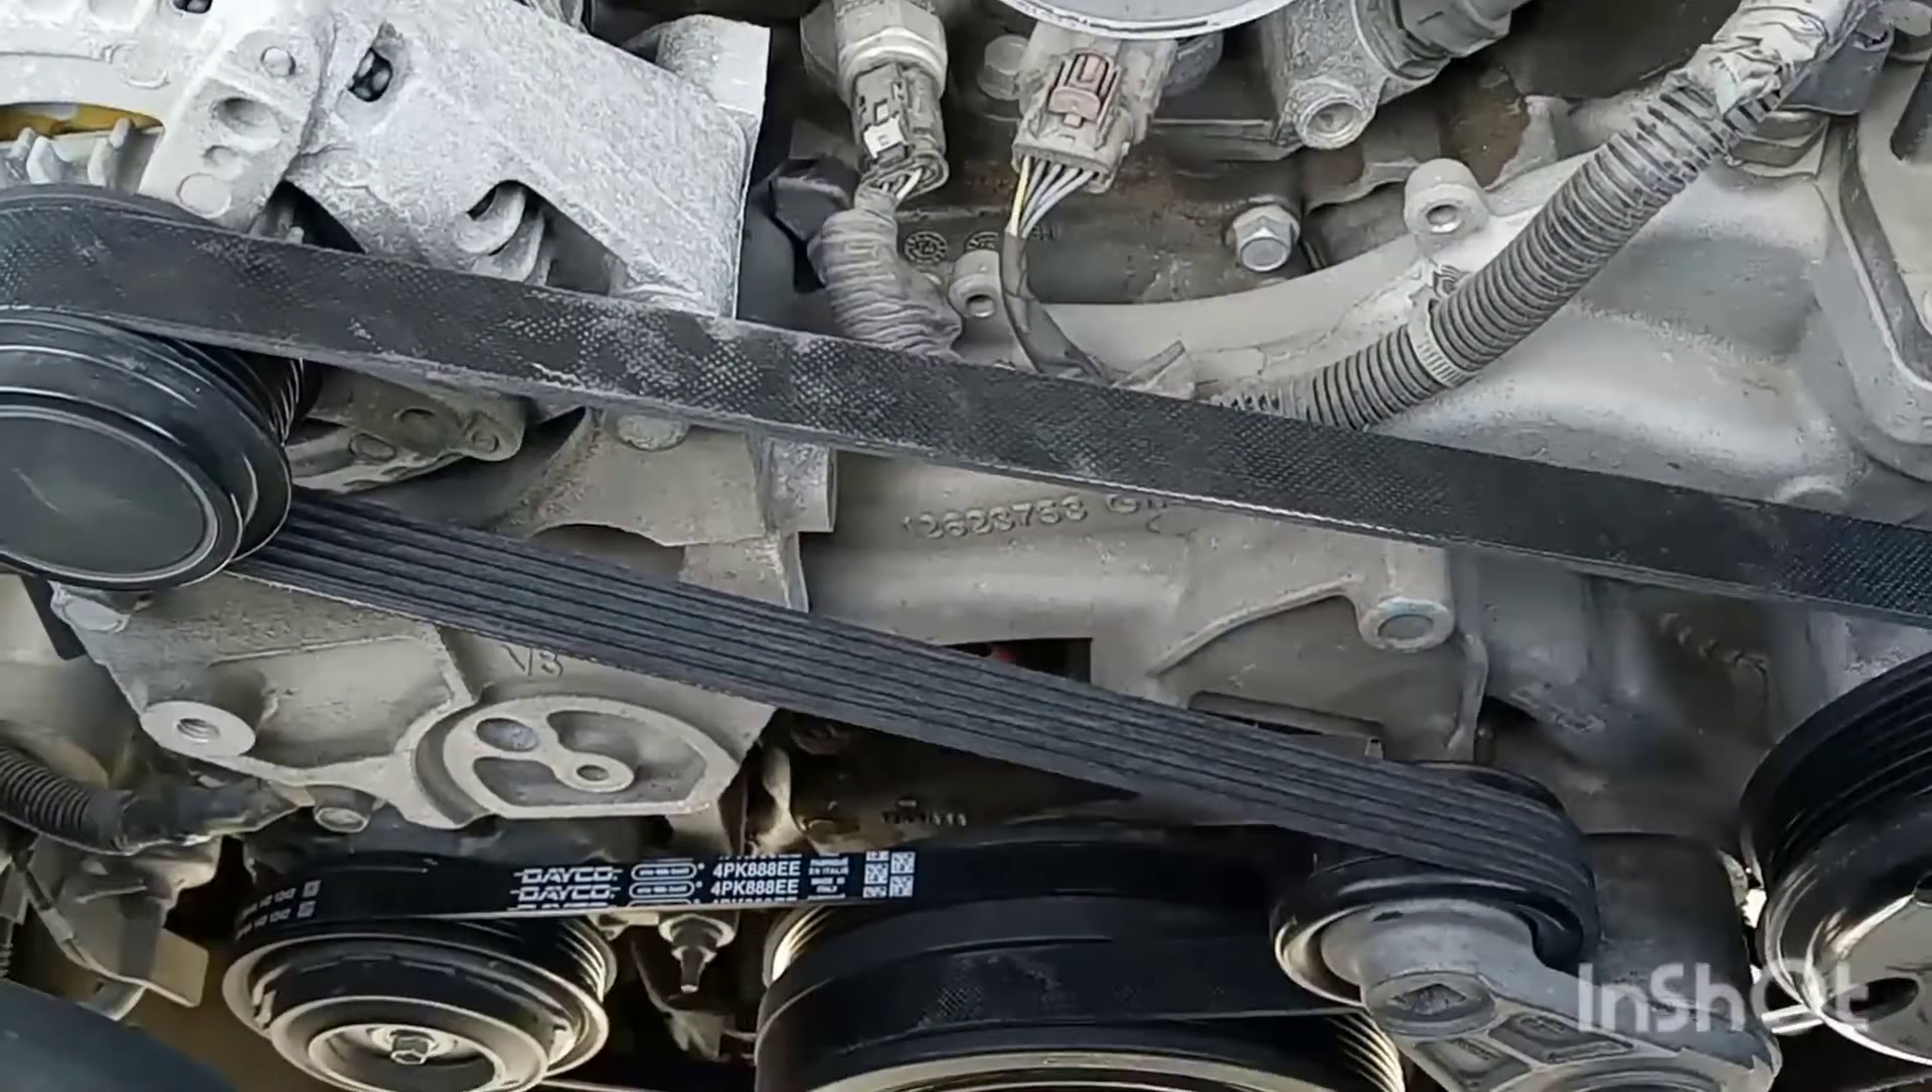Aquí como pueden ver ya están instaladas las bandas.